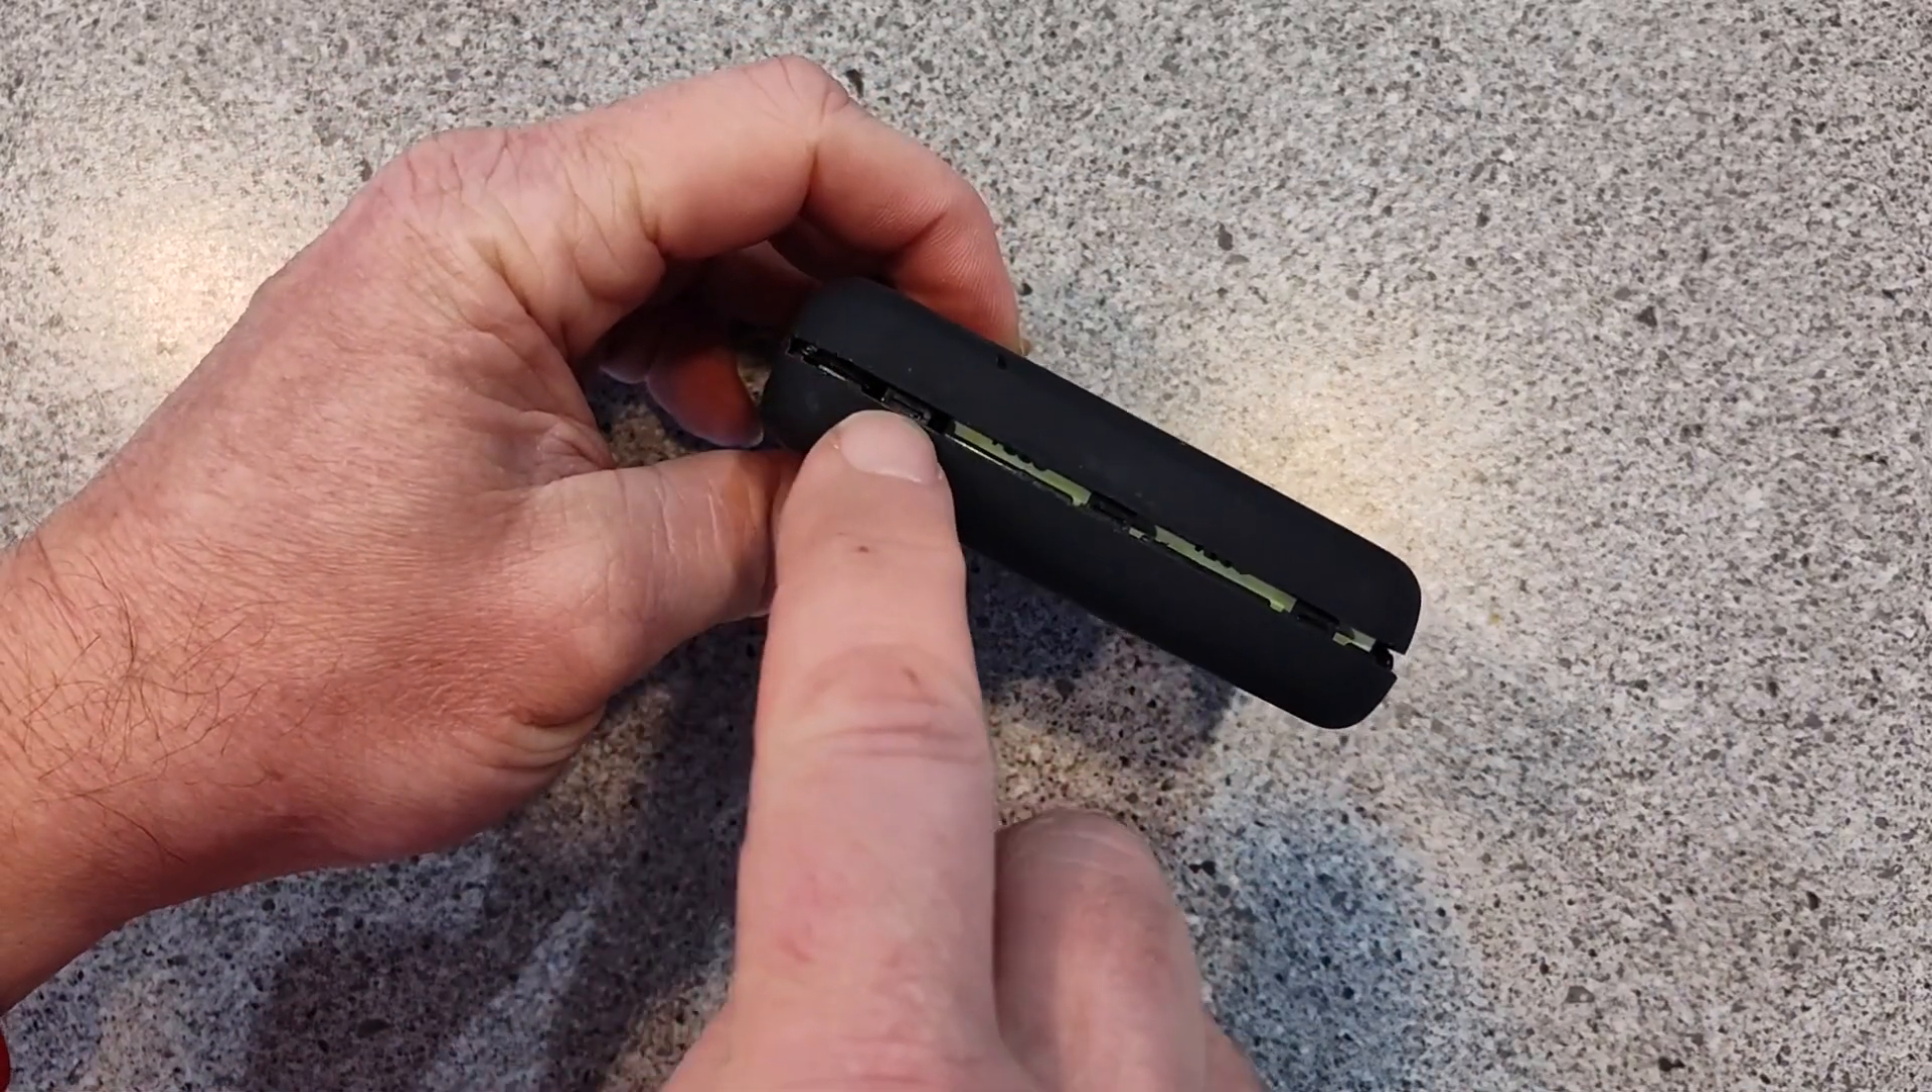Okay so here's the battery pack and I went through and actually popped the case already.